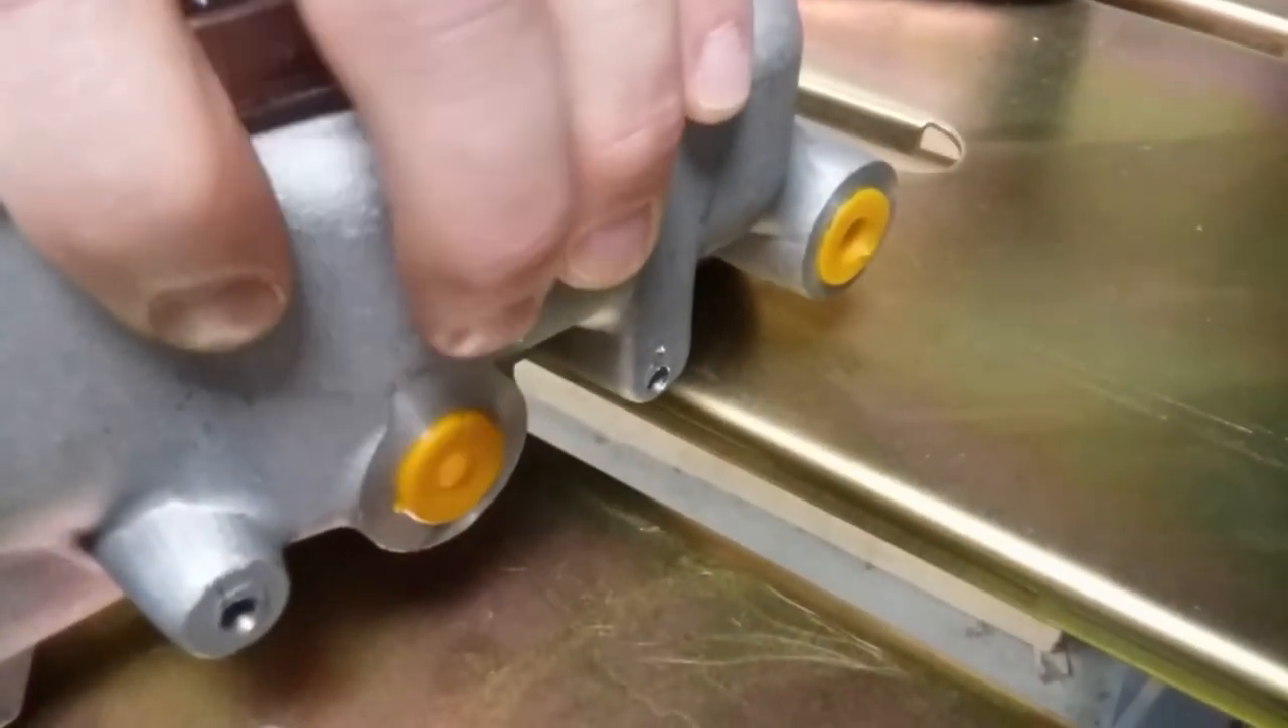The other side of the master cylinder, right now I just have the plugs that came in it.